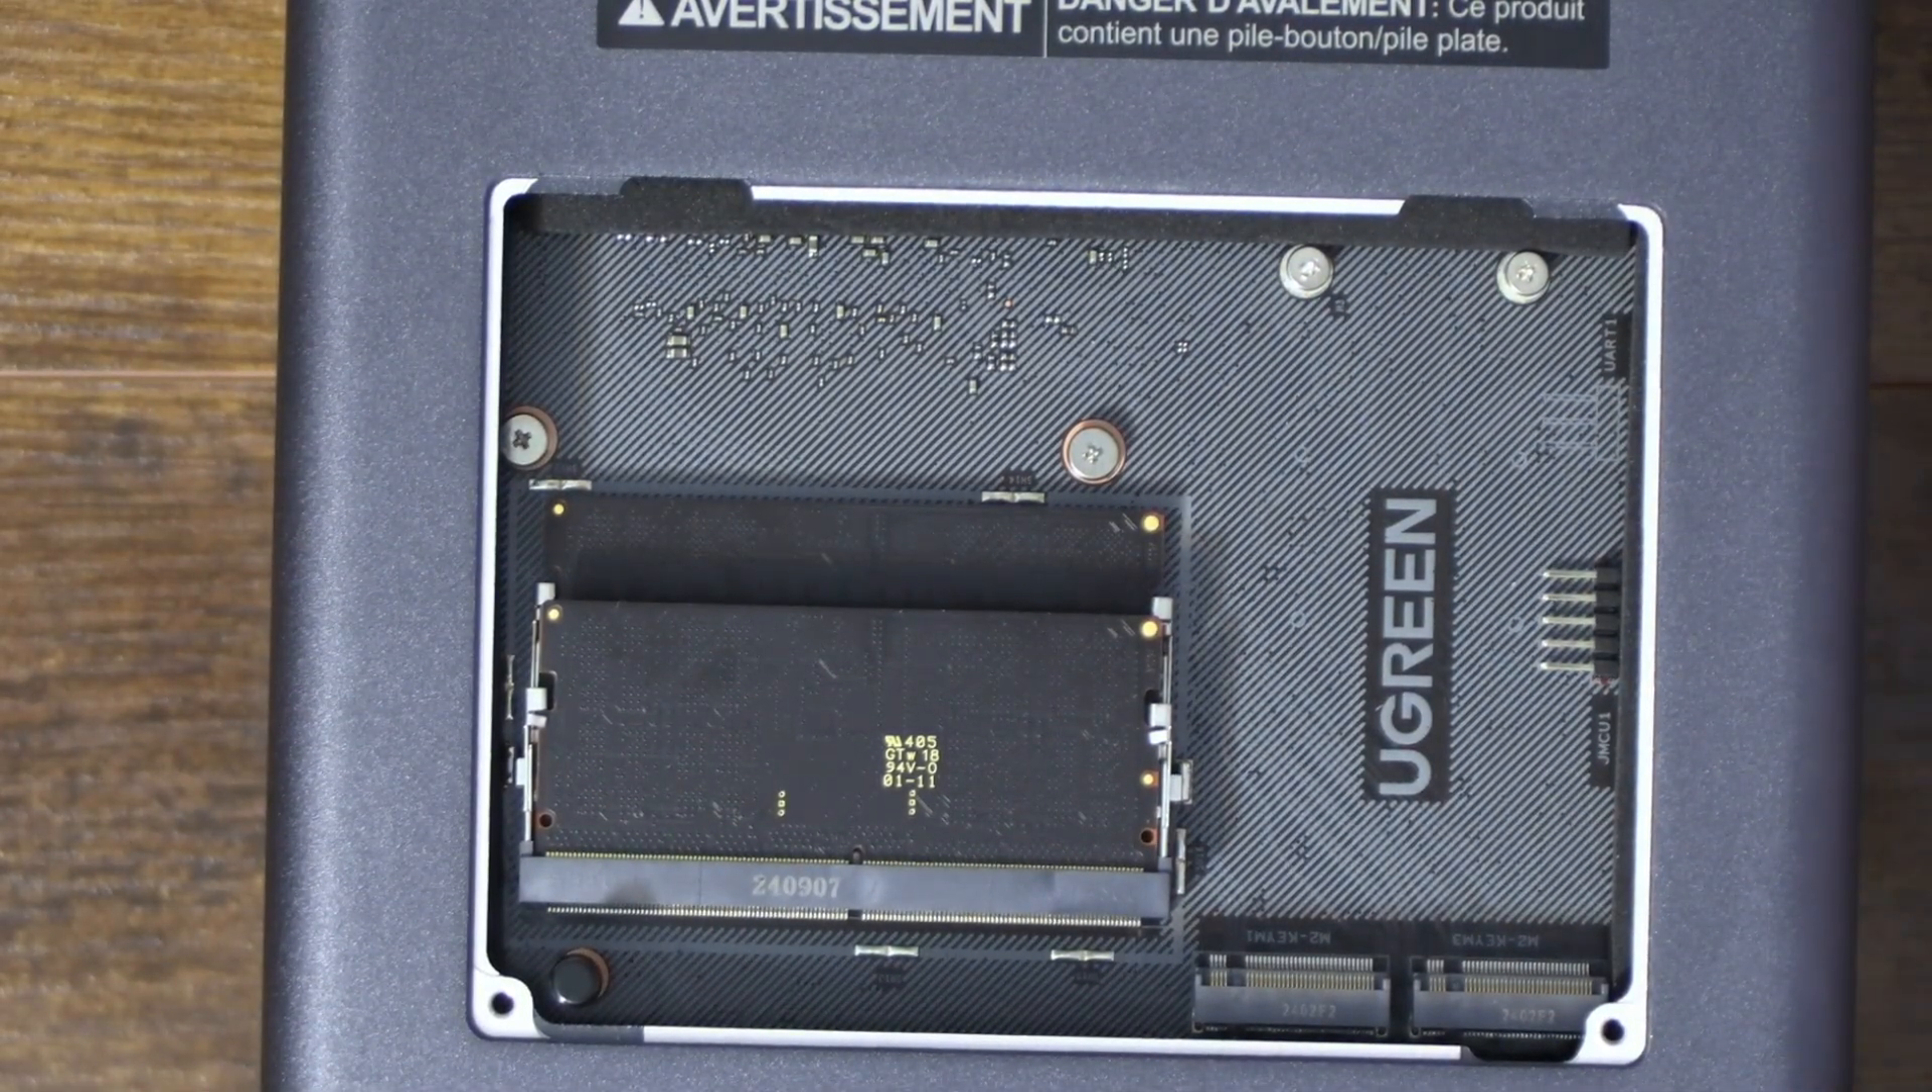Our ram is perfectly installed.